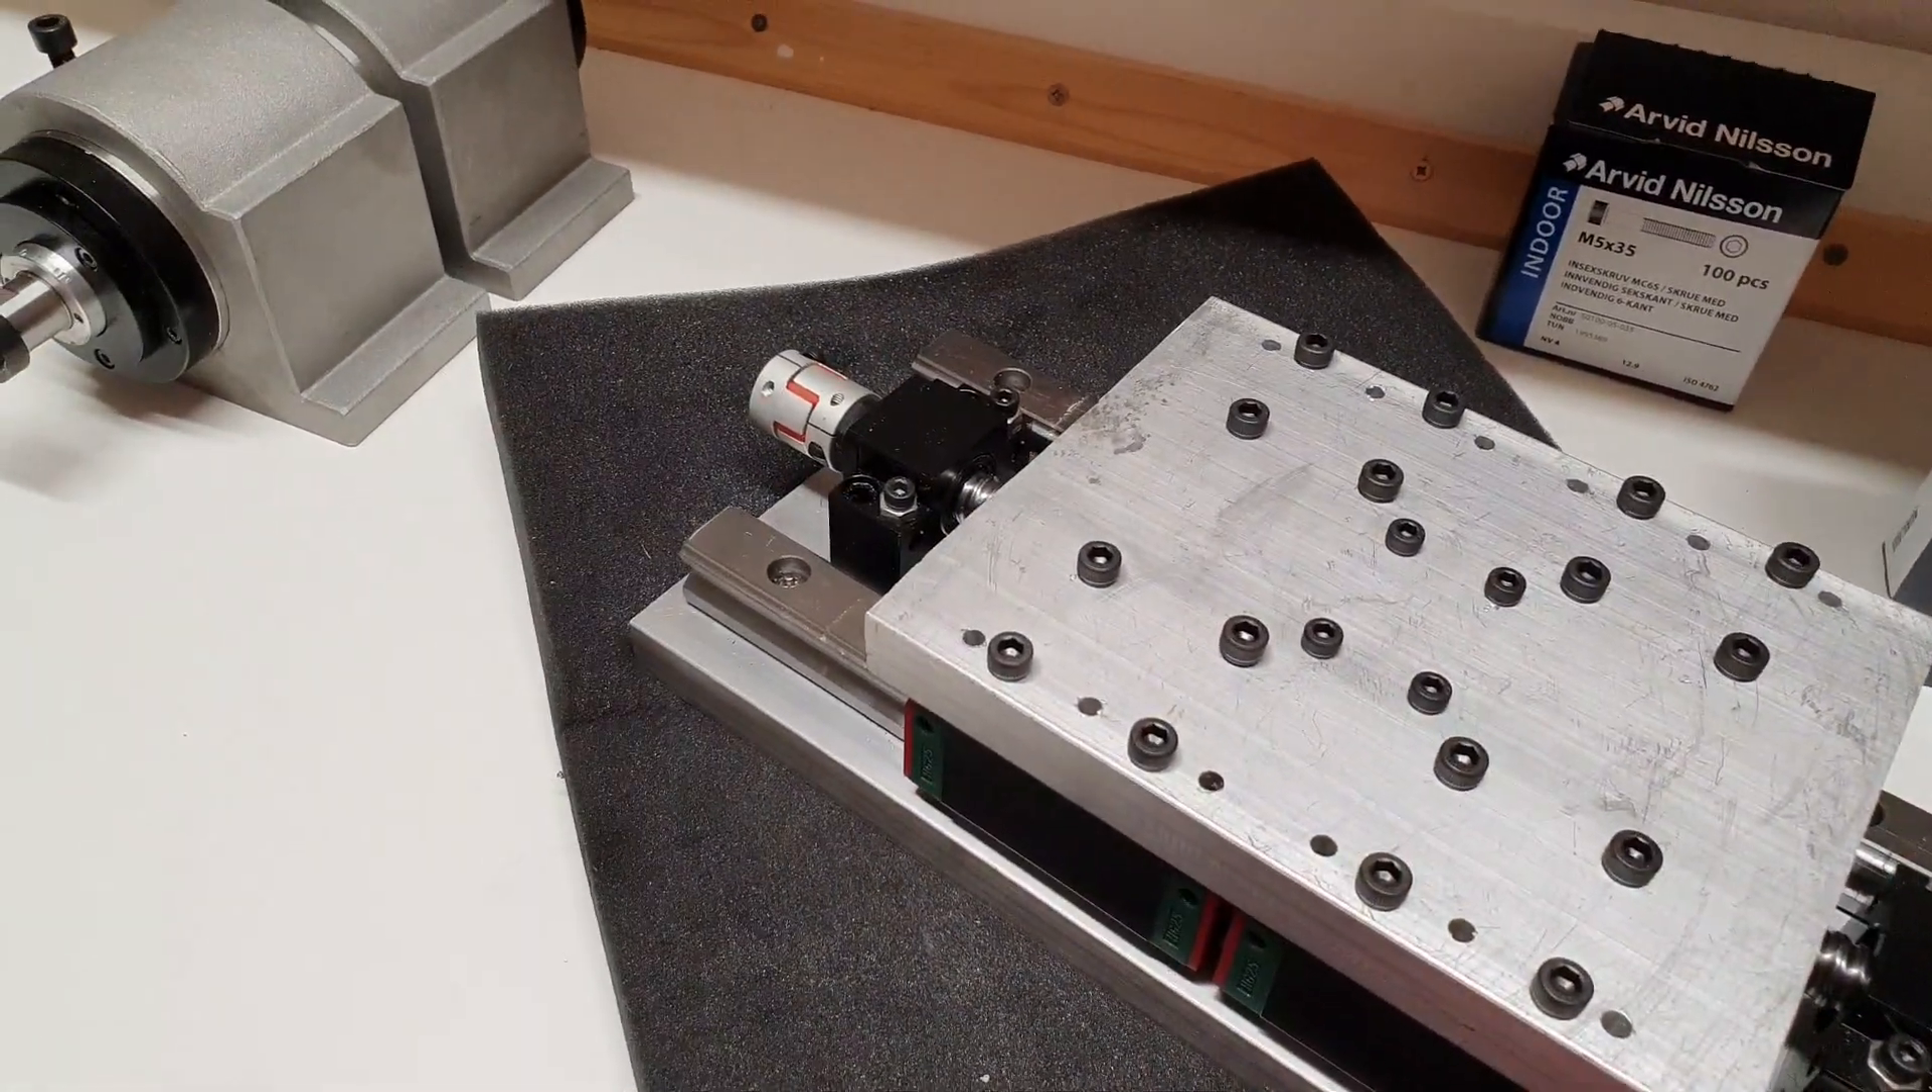Hello YouTube, it's time to continue with the Z-axis build and as you can see I now mounted some black screws here.